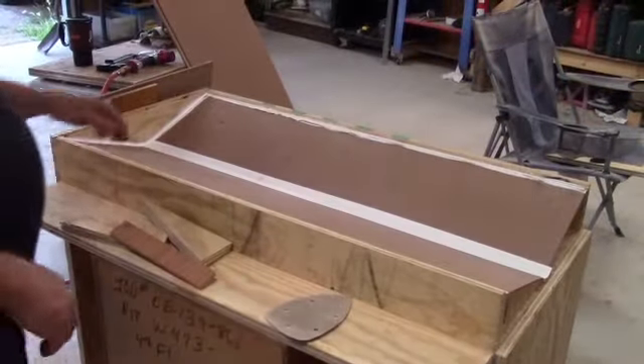Okay I got some baffles cut to size I've got my strip of caulk in the middle for it to air should be airtight and also run a bead of caulk around the edges seal at the edges.